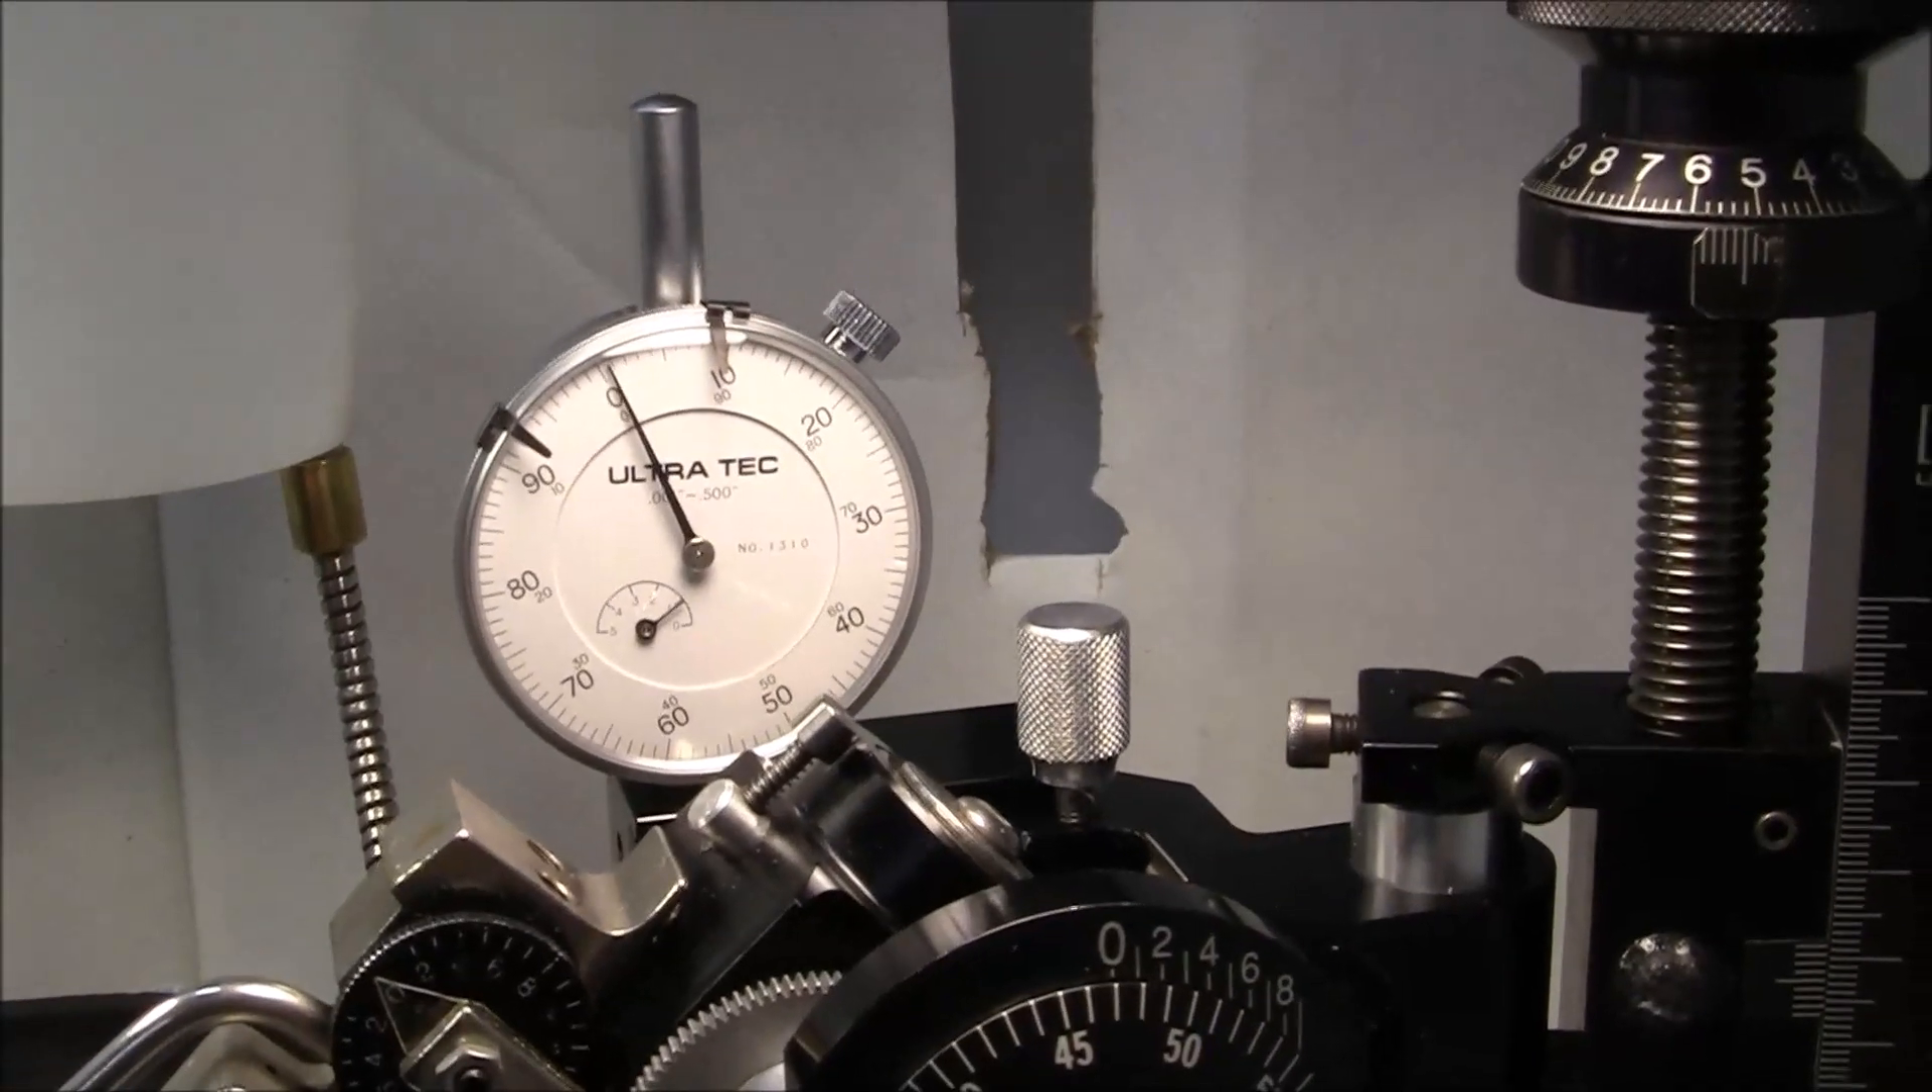The dial indicator for your down position is installed on this Ultratech.